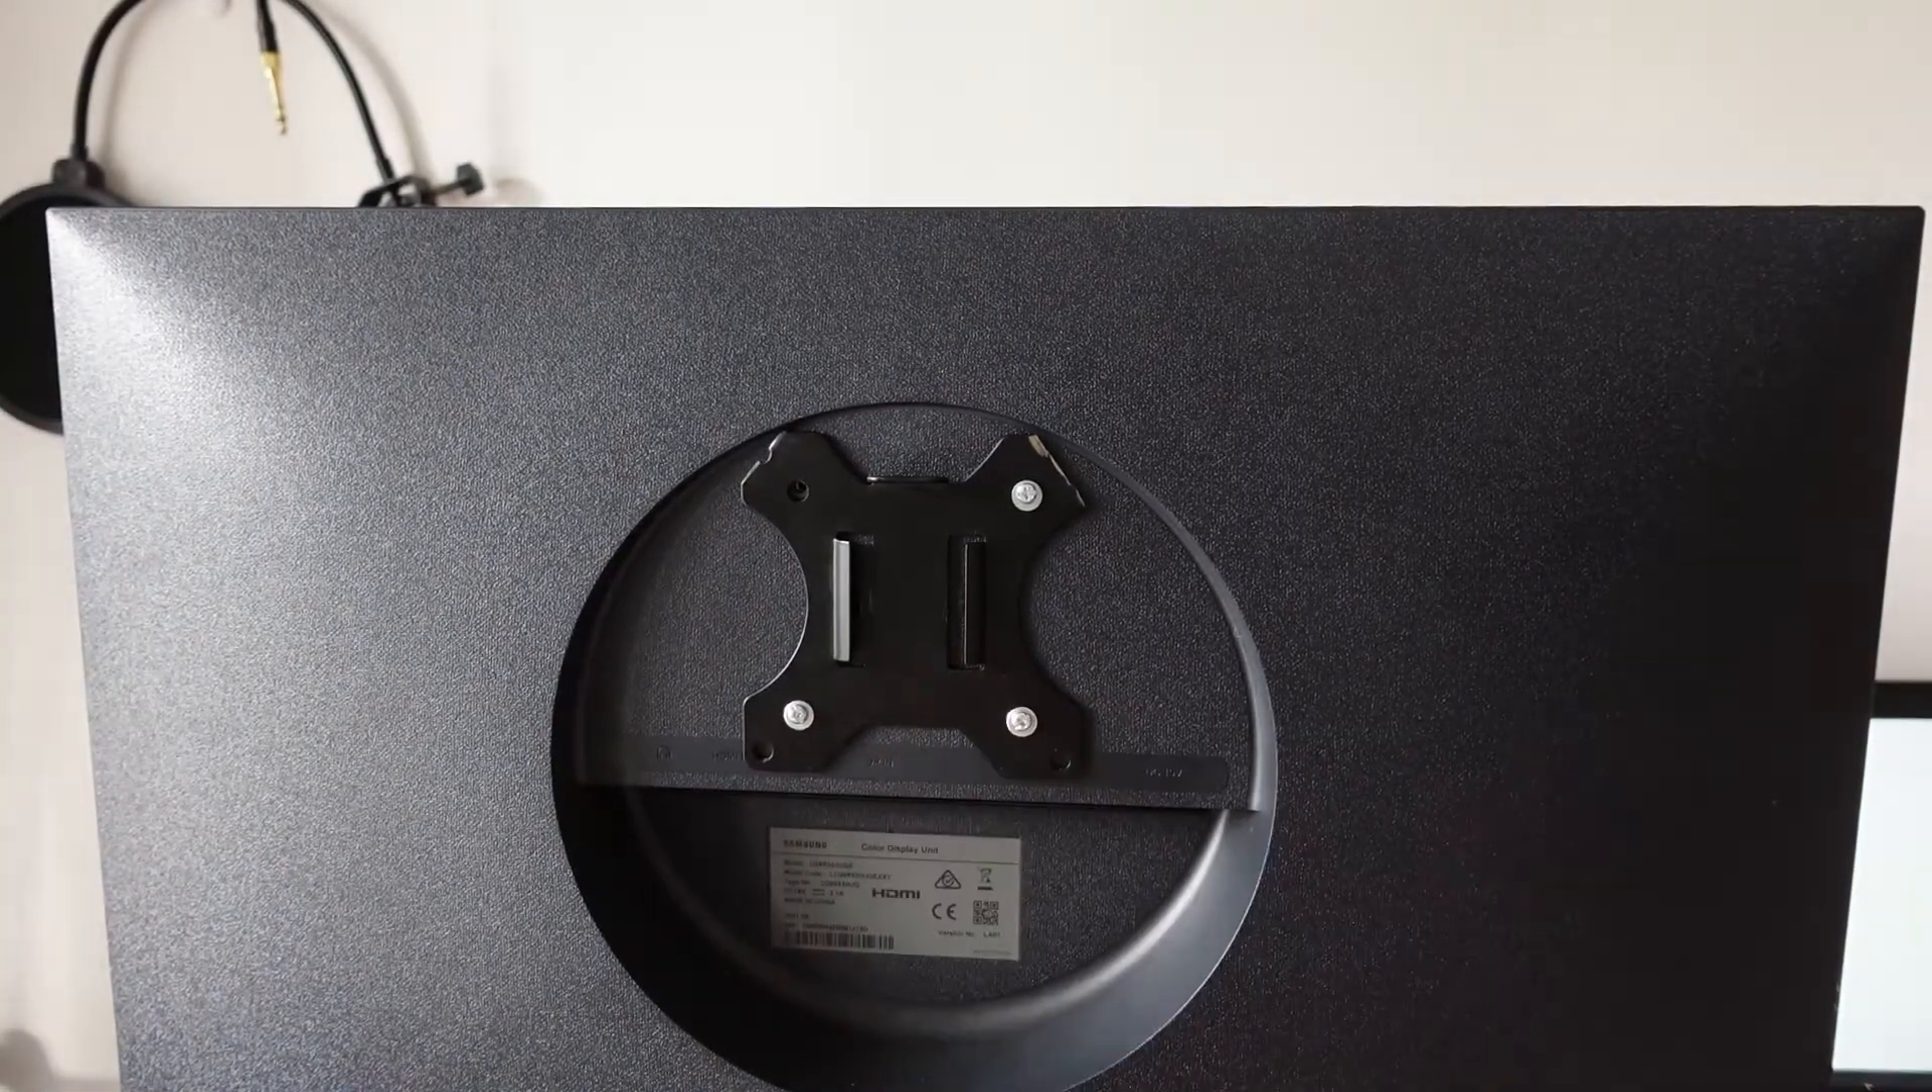I was able to screw the mount onto the back of the monitor.